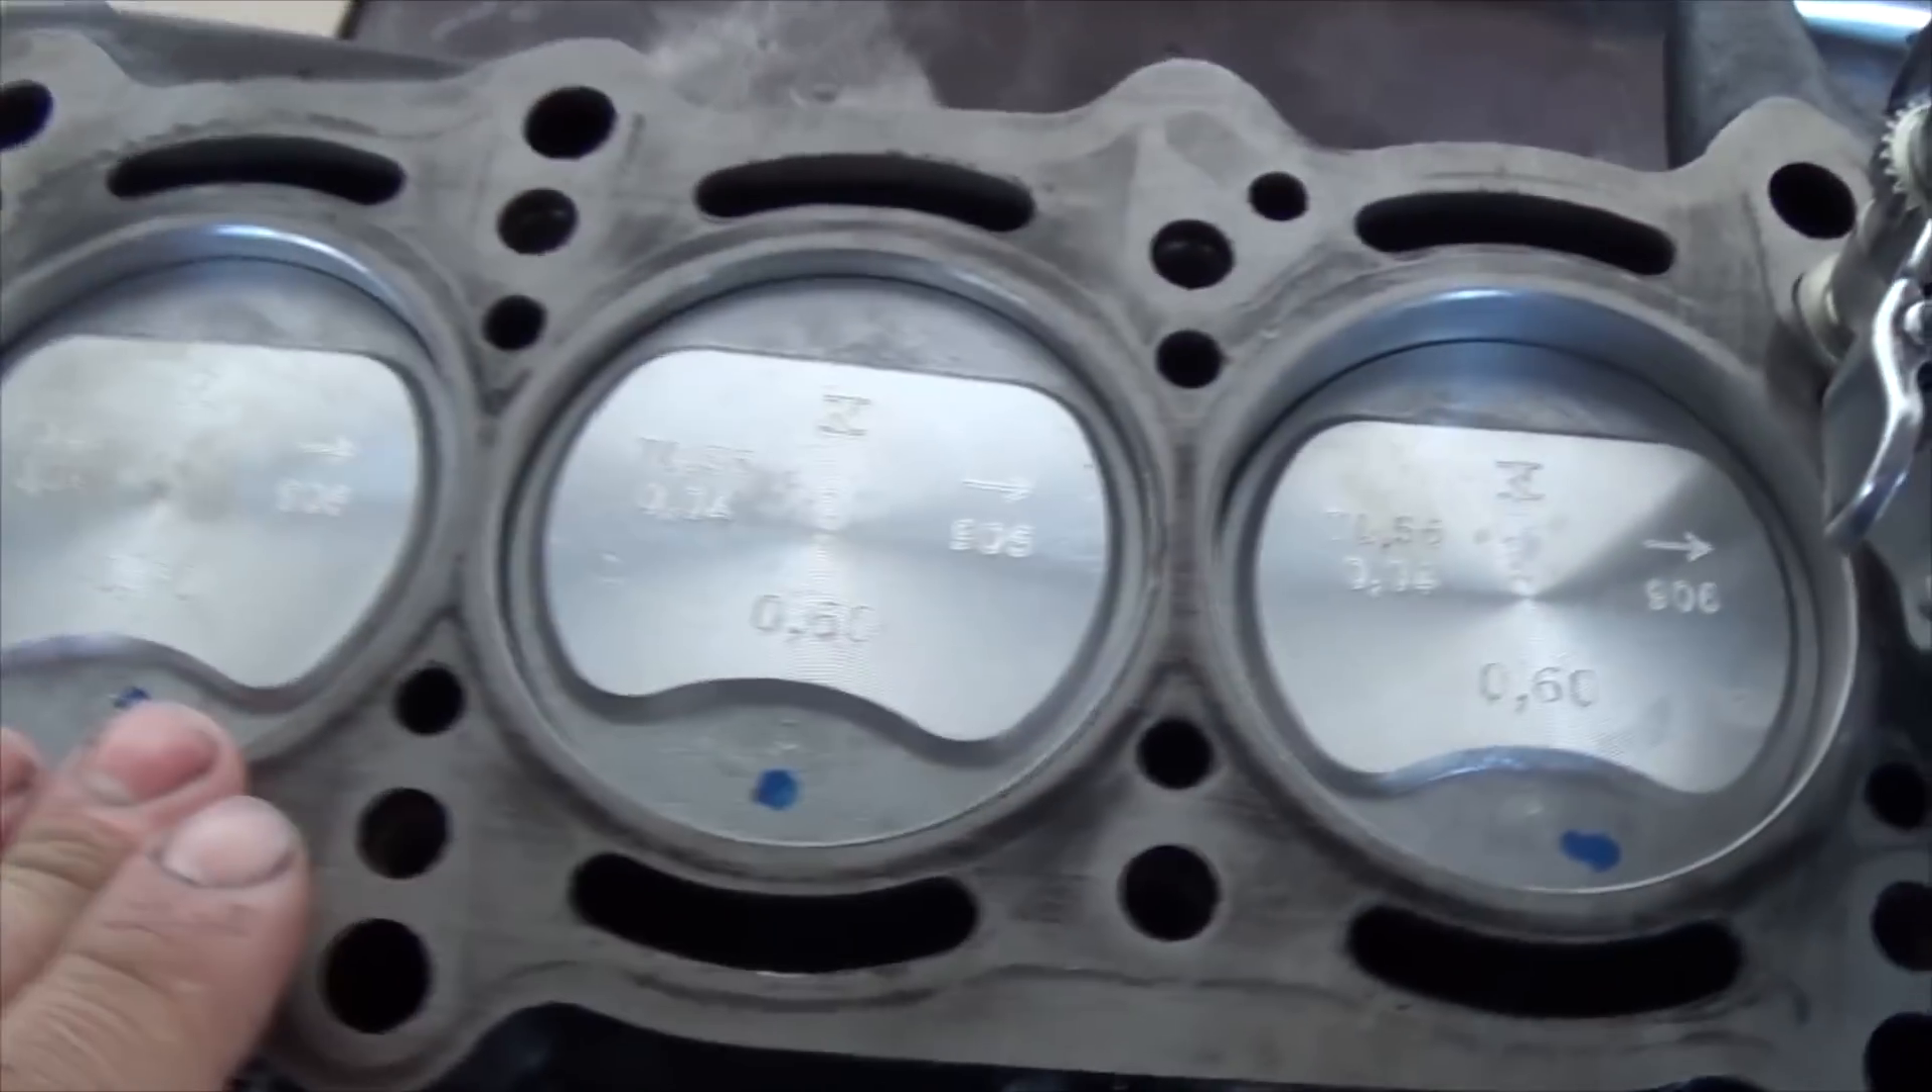Pessoal, 3 pistões já no lugar.